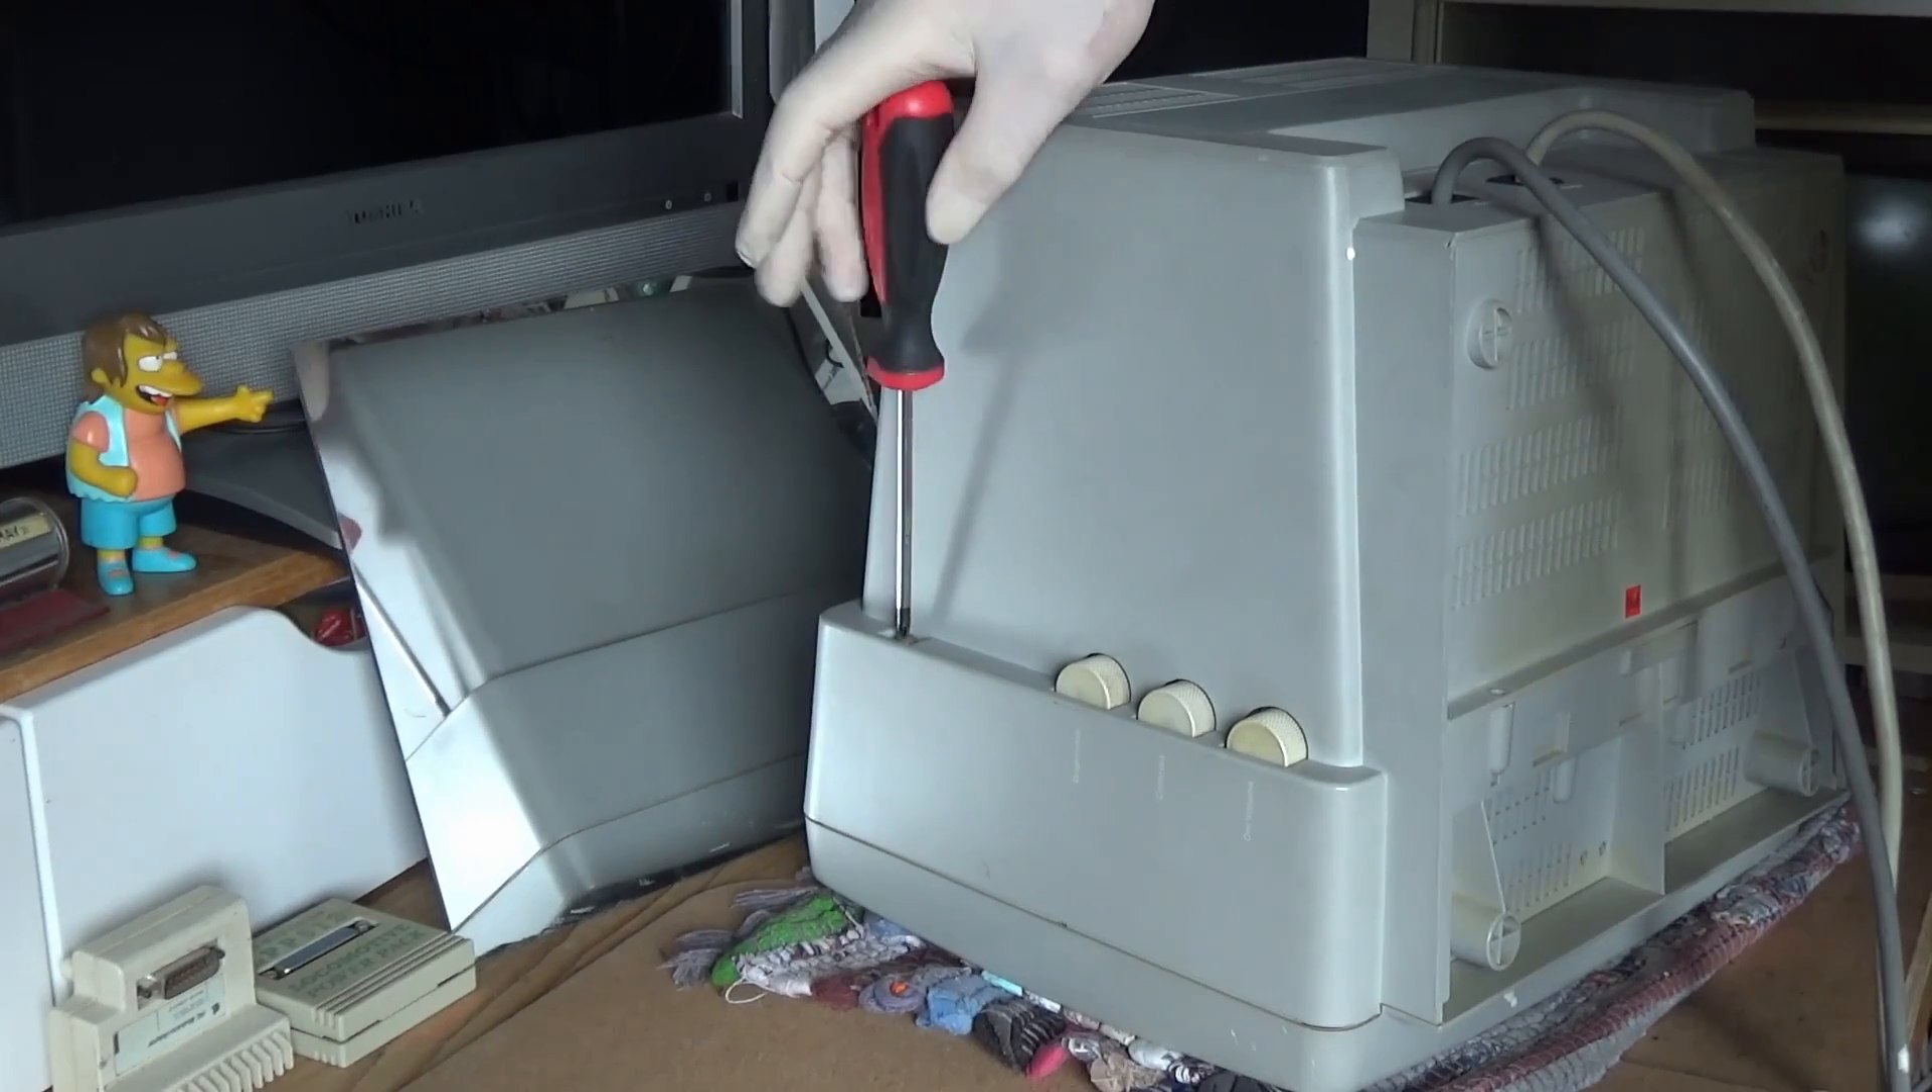So, with the back cover on, it's time to put the screws back in place and then have a final check to make sure everything is okay.